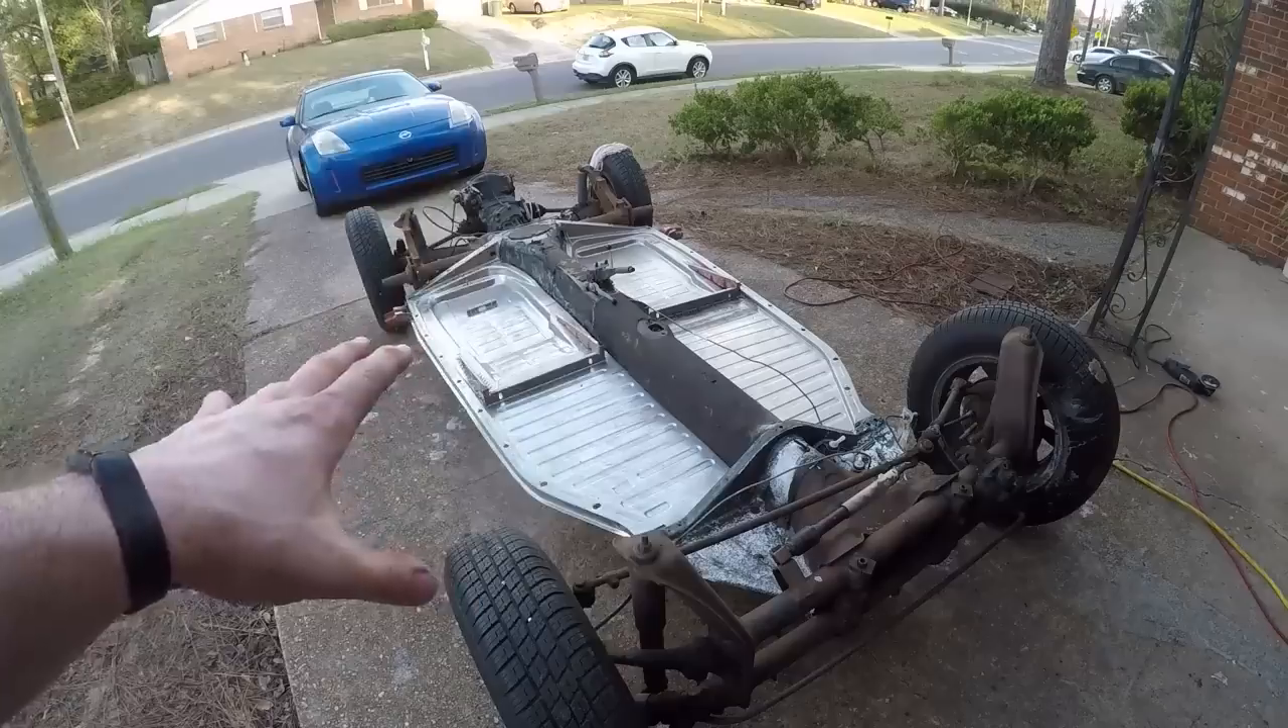We've got the pans dropped back into place. They should be good to go.